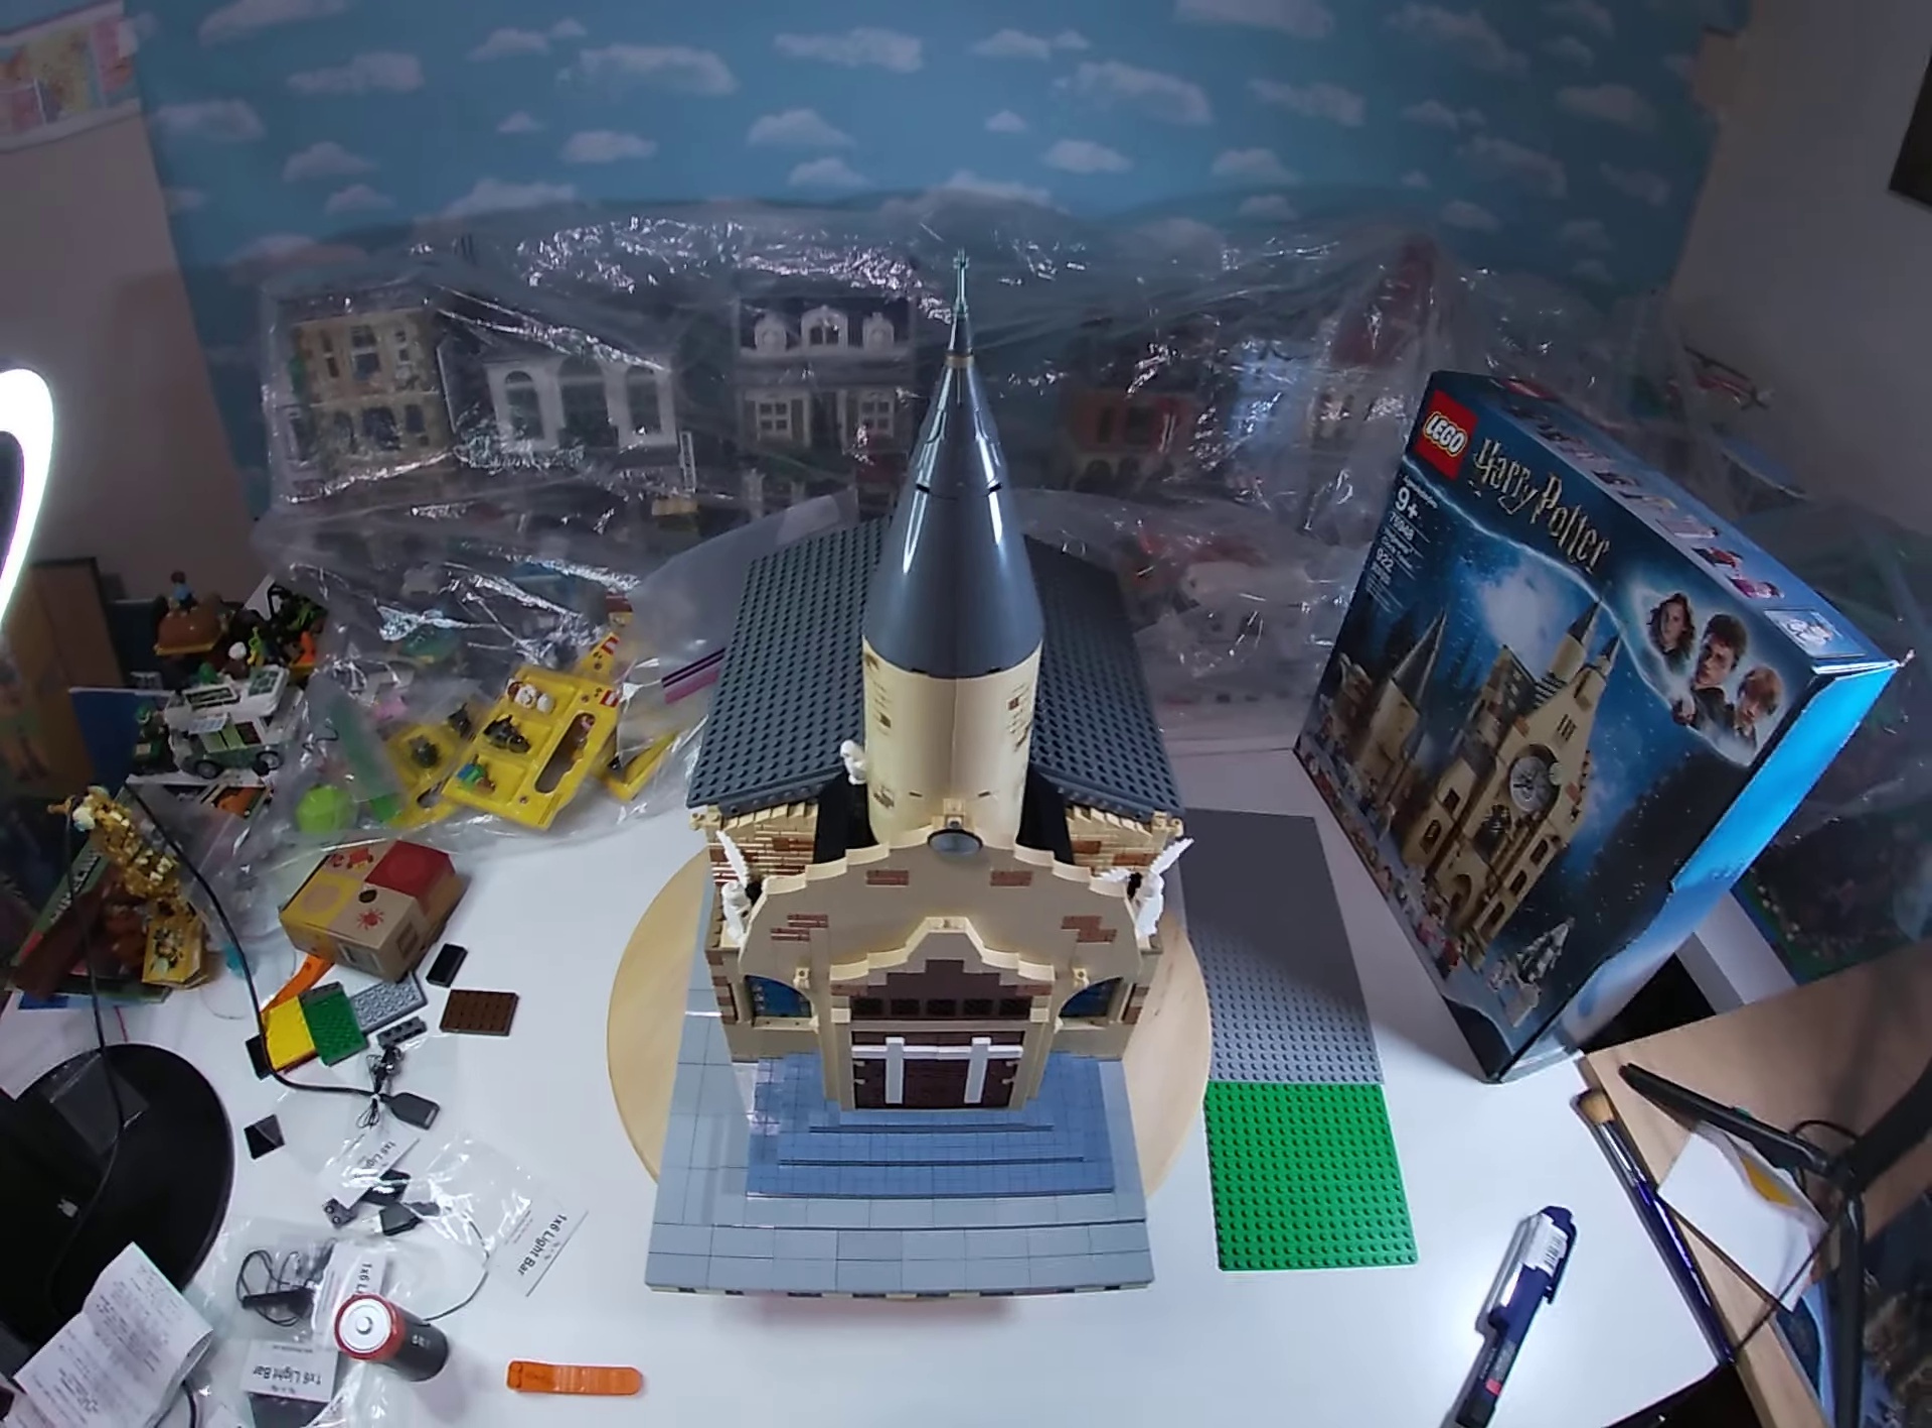I was so excited about having this church done today, I kind of forgot that I still need to make a graveyard on the right side.